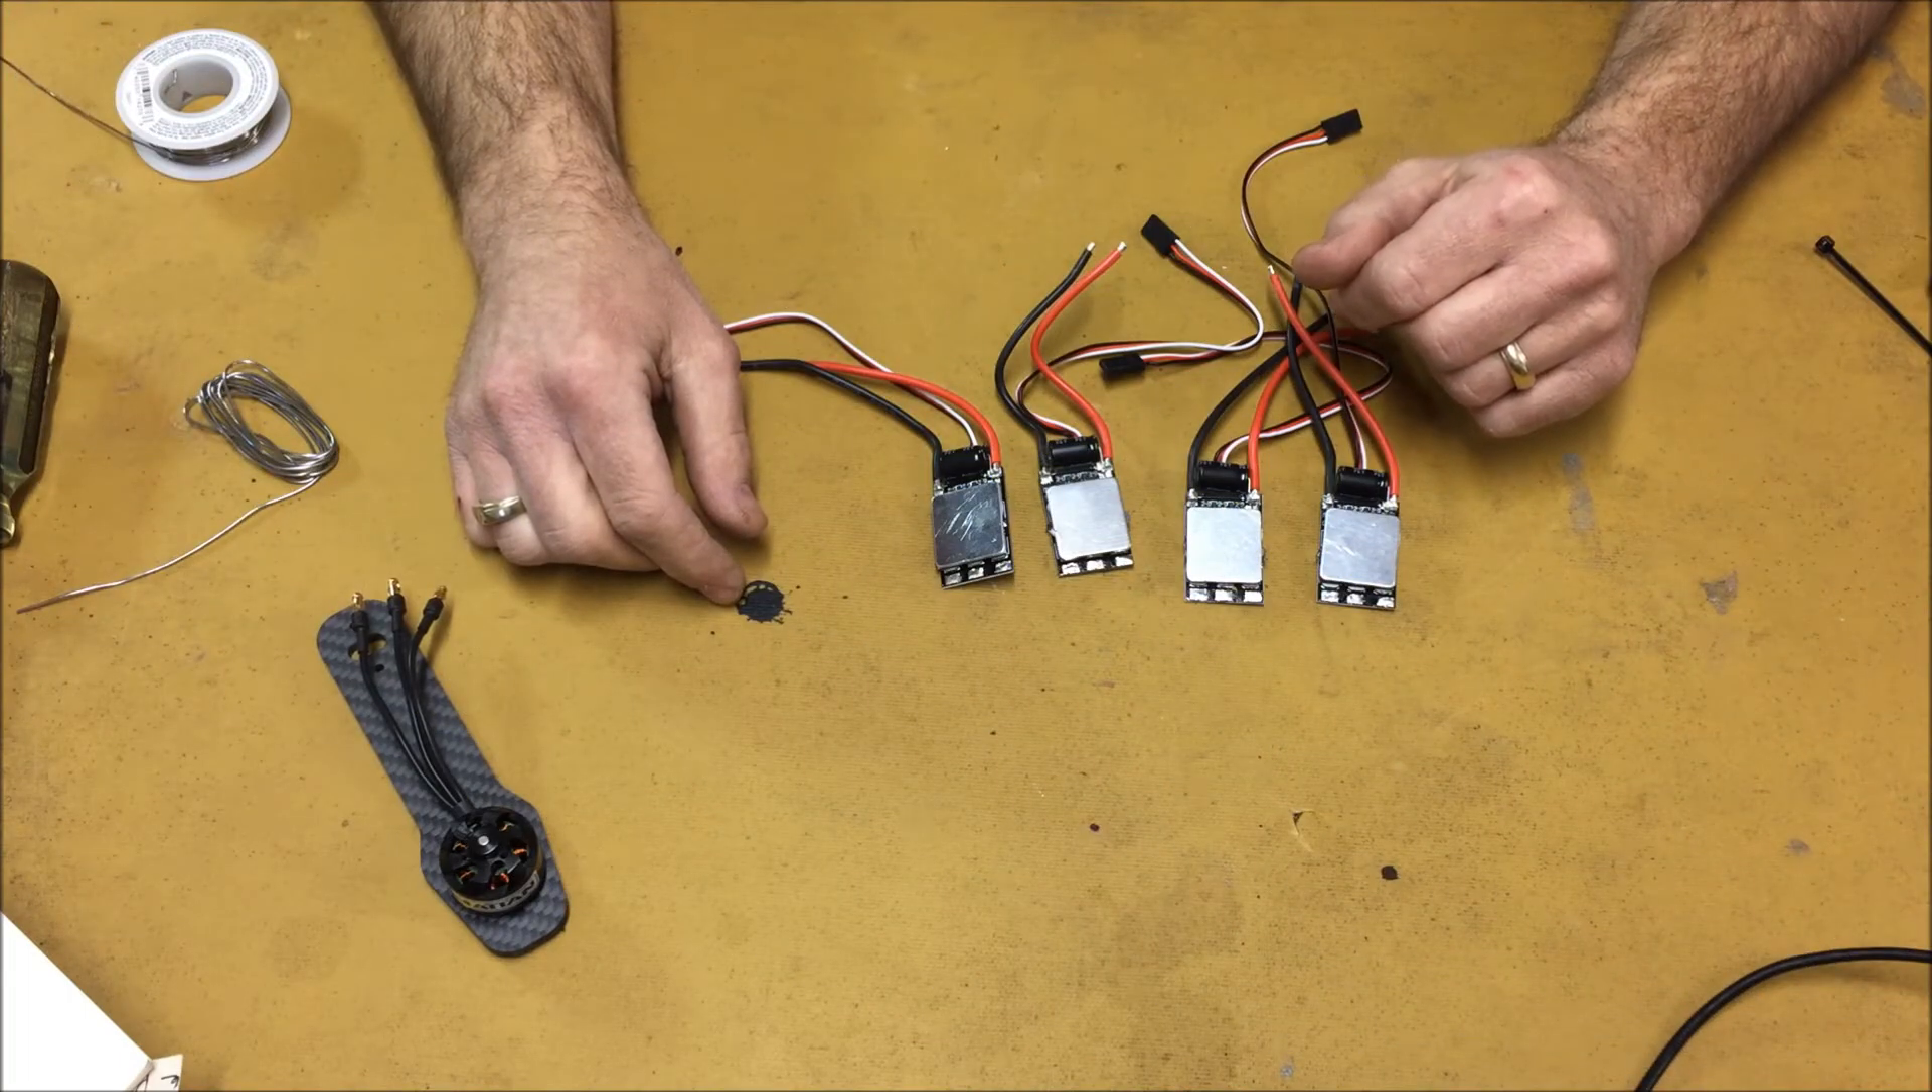At this point I have all of the heat shrink removed from the ESC's and all of the motor wires desoldered.